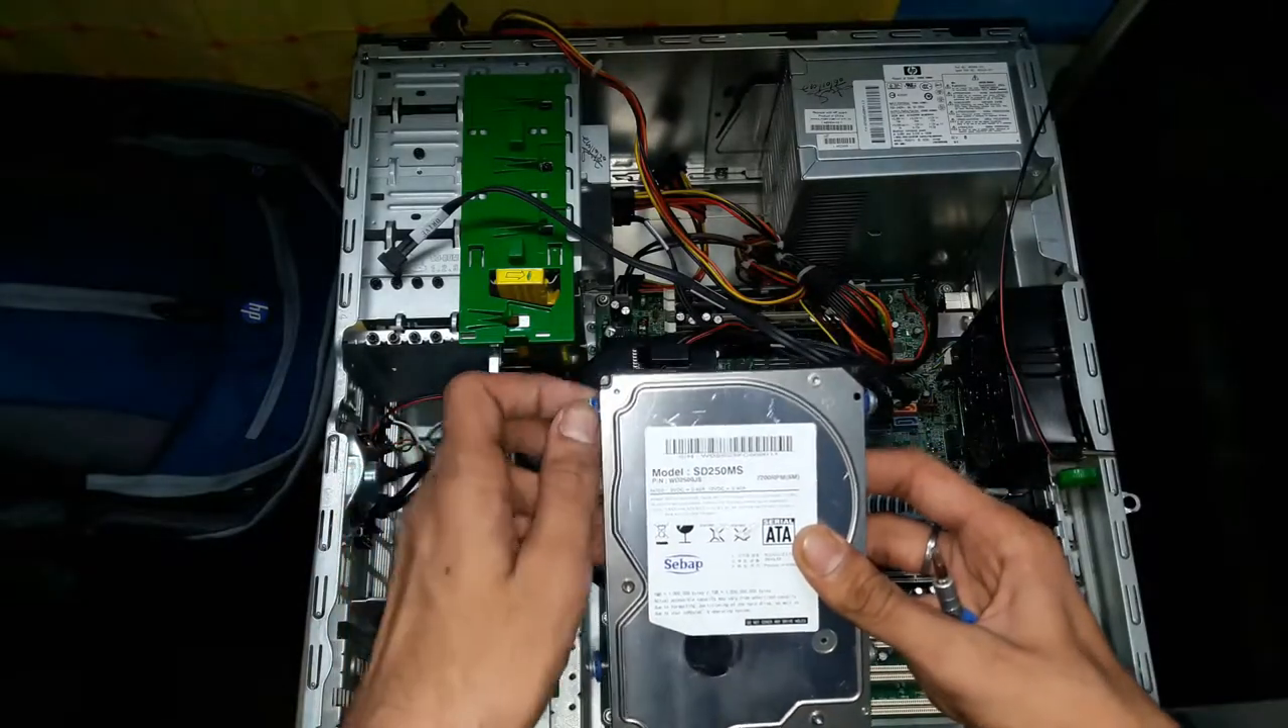So as you guys can see I have successfully removed the failed hard drive from the PC cabinet.